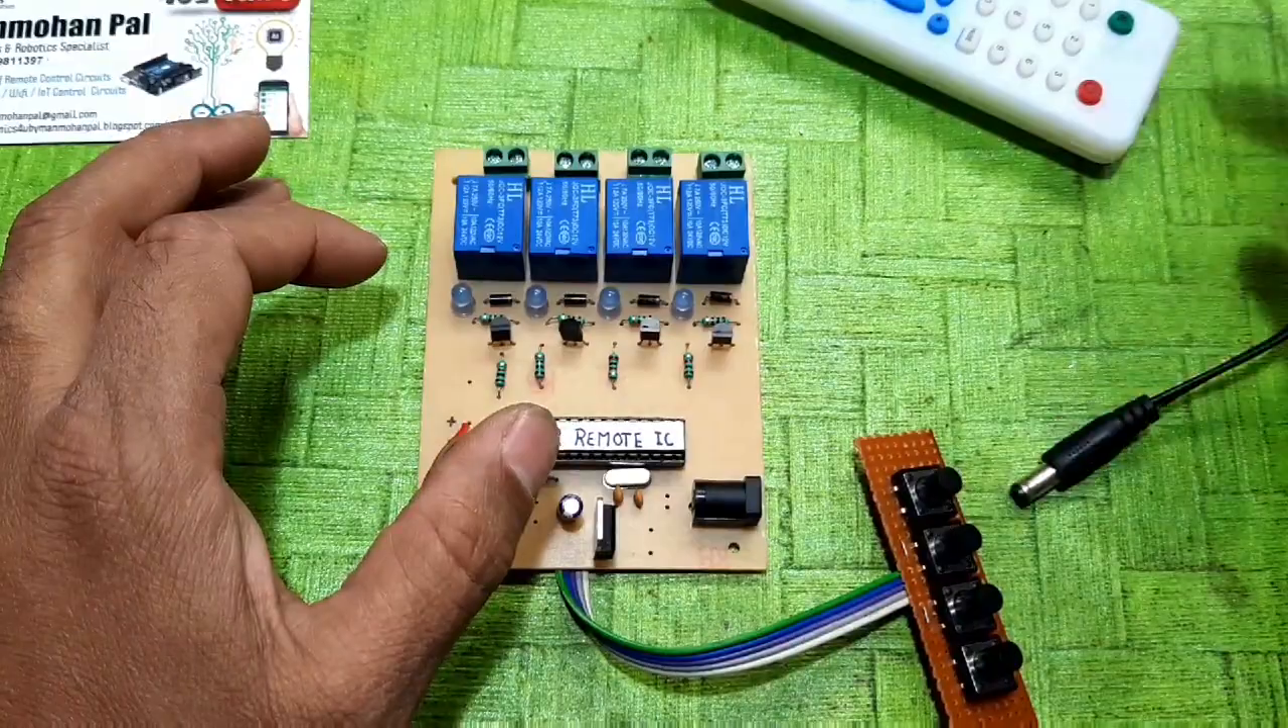हमने switch लगा दिये हैं सब कुछ complete है।